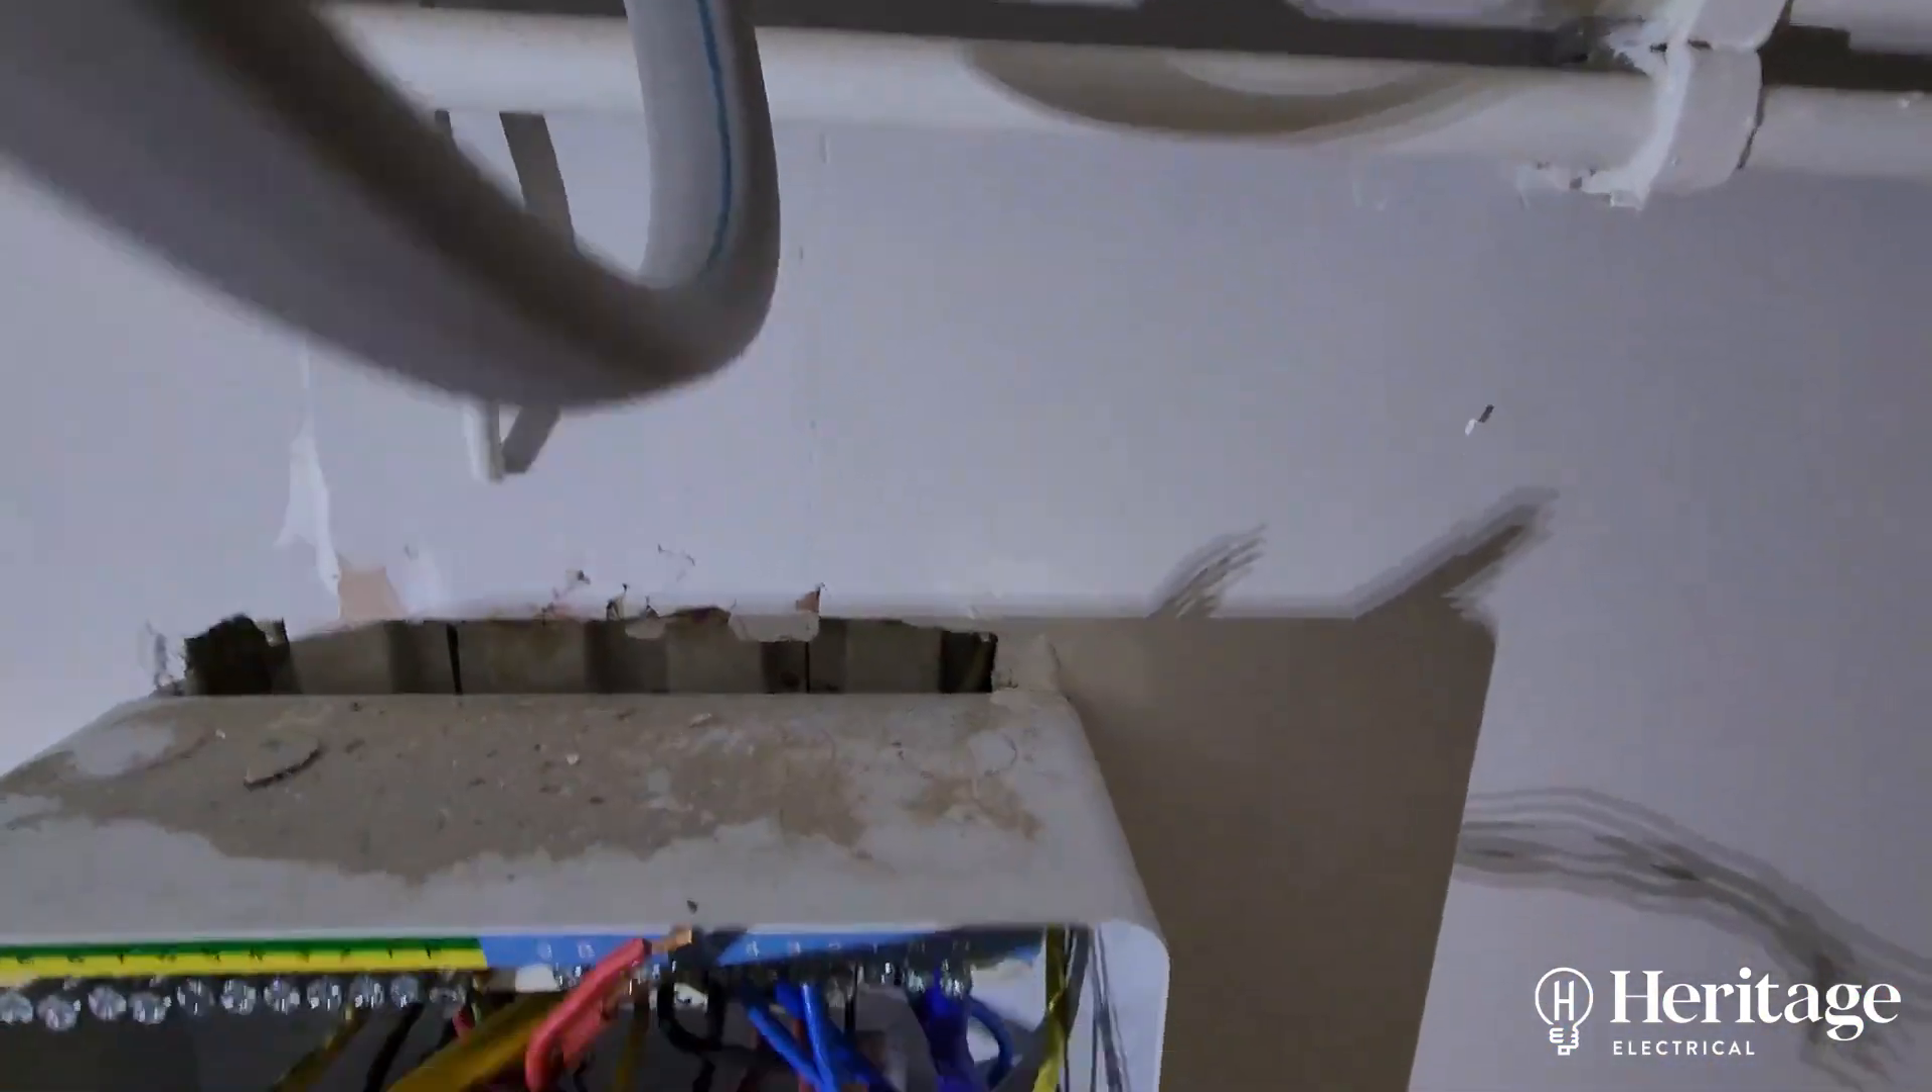You've got the big gap here at the top of the consumer unit.